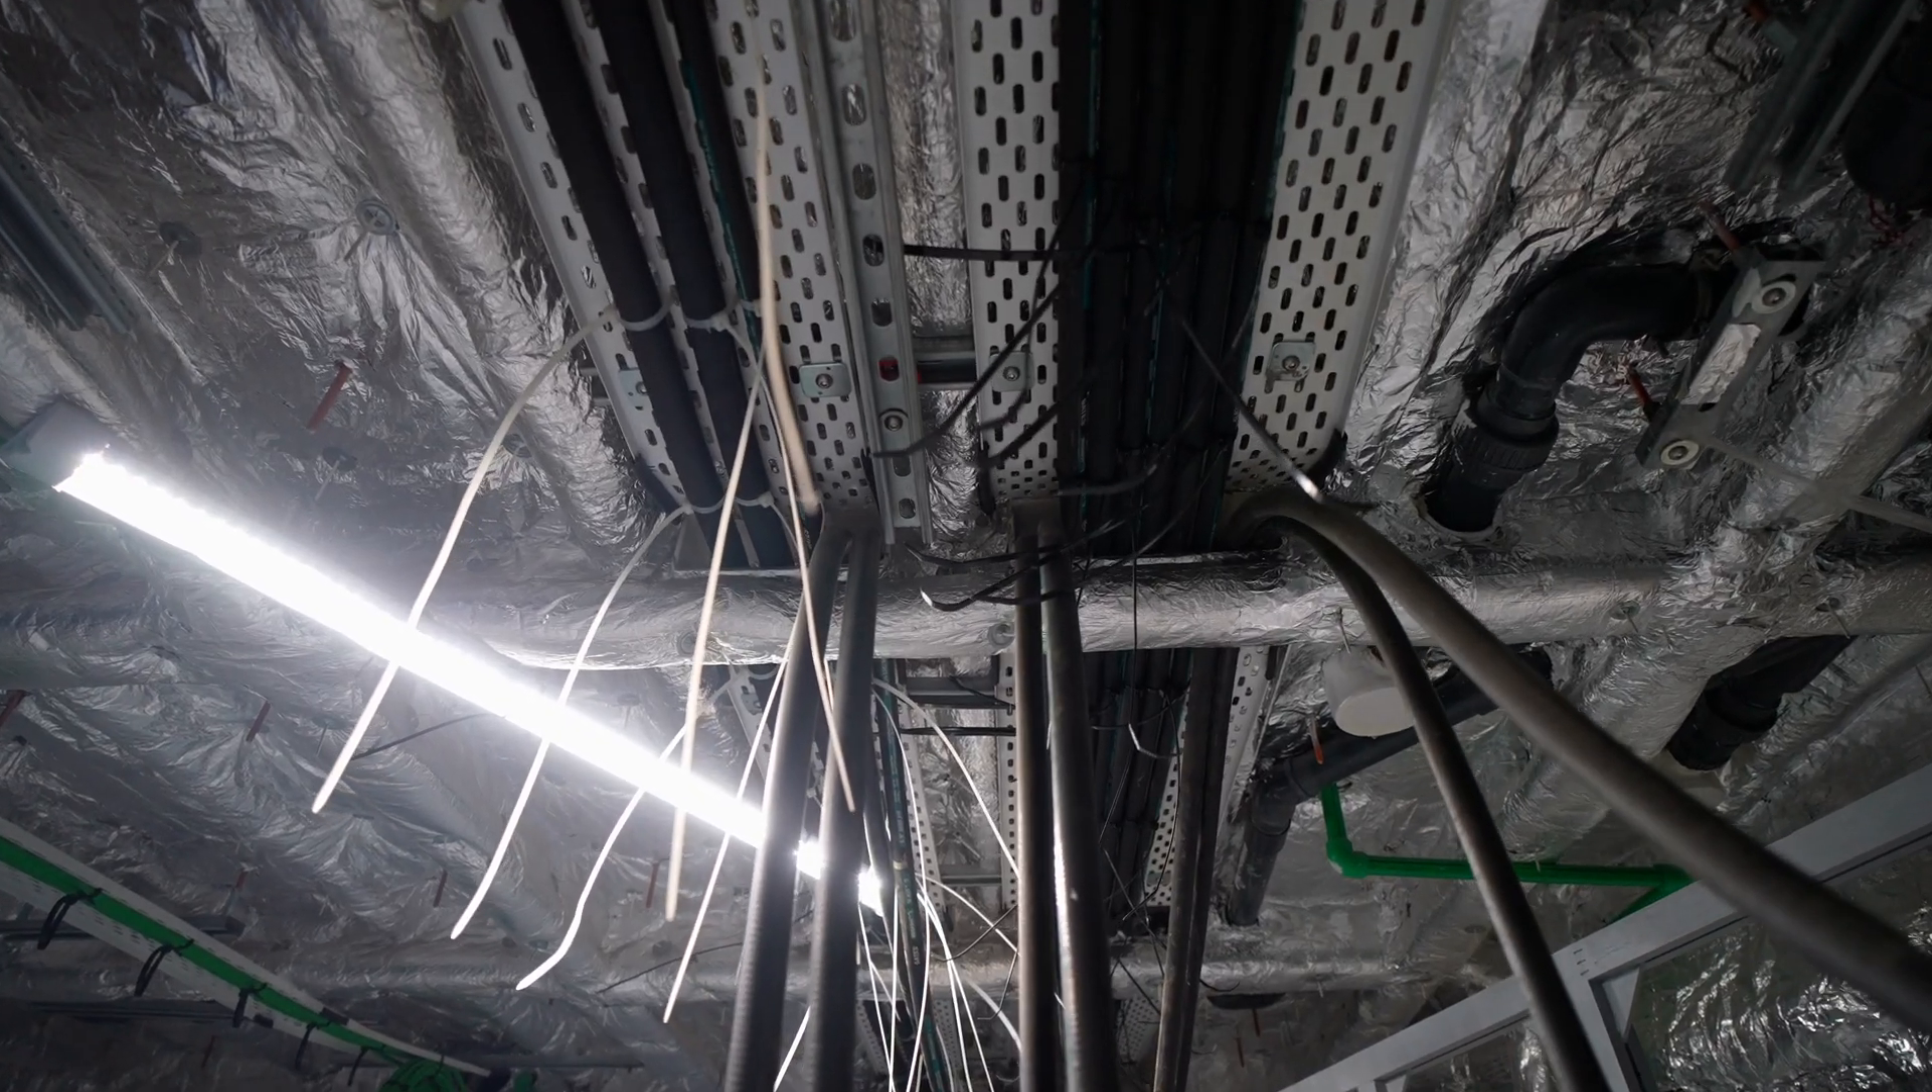We don't have a sub -ceilings installed yet, and you can see the amount of cables and piping going in the ceiling, in the walls.